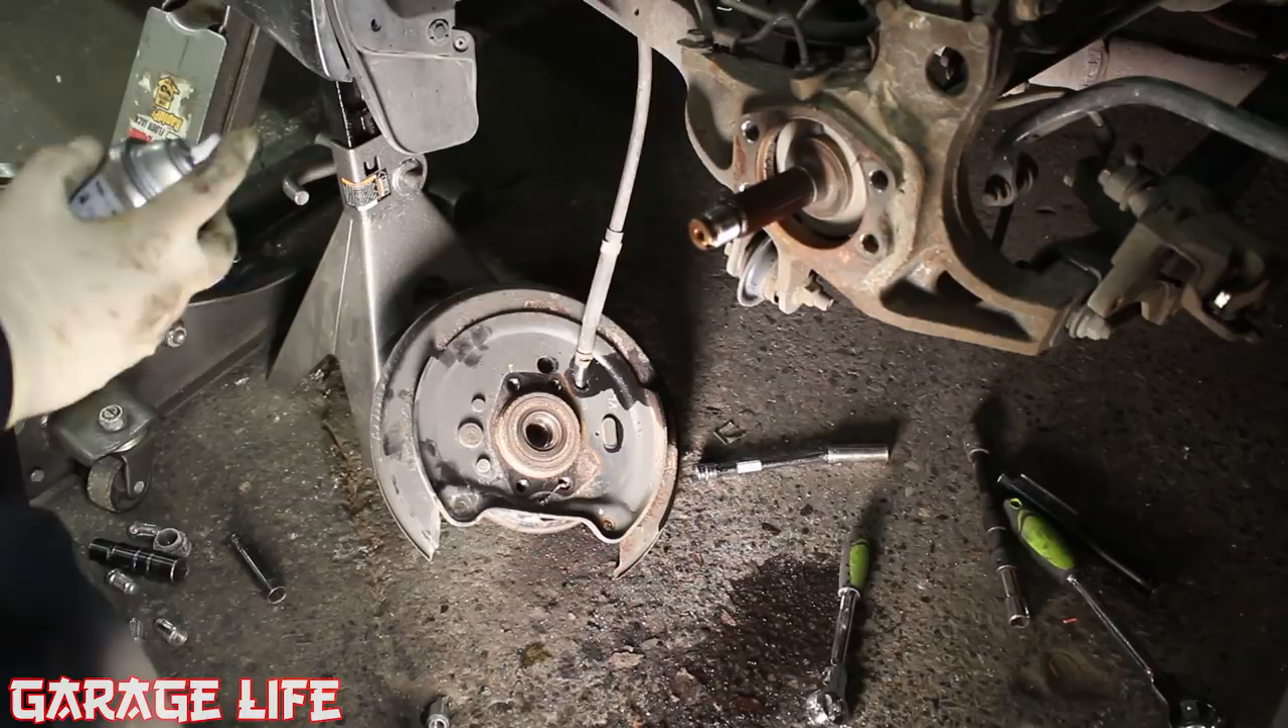I got the wheel bearing off but it's still attached to the parking brake assembly.